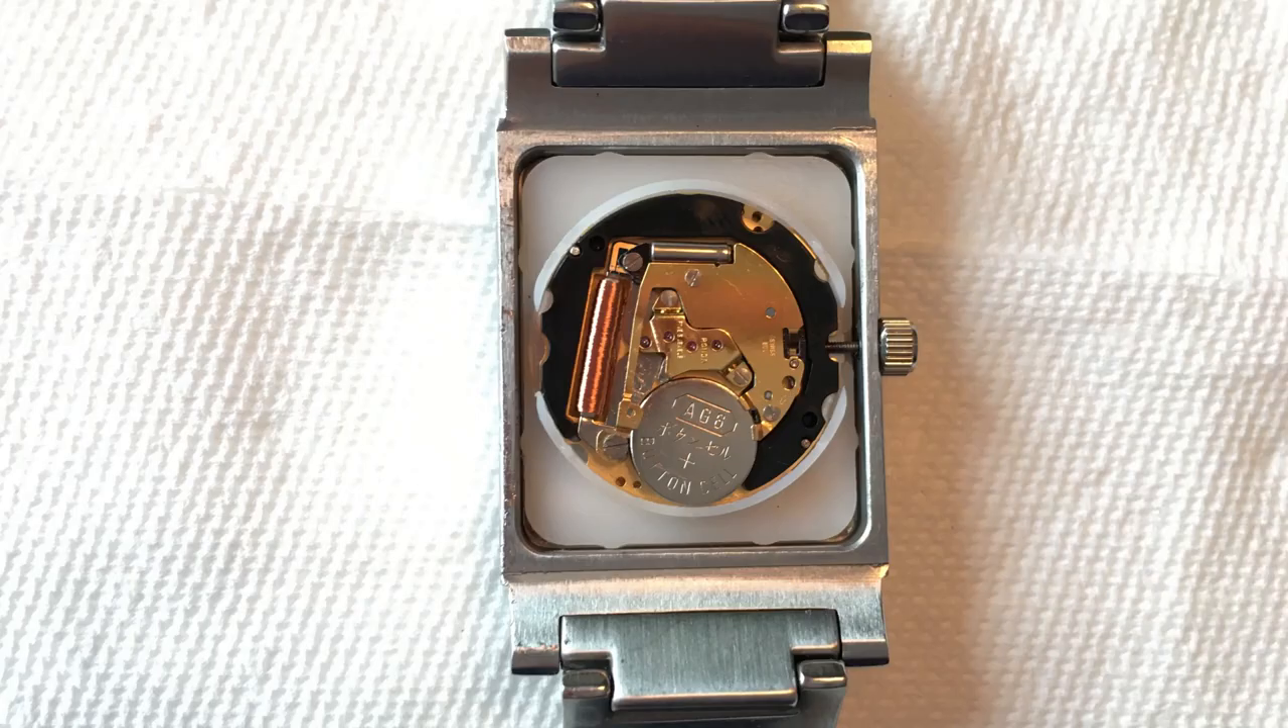So here's a picture of the movement reassembled.